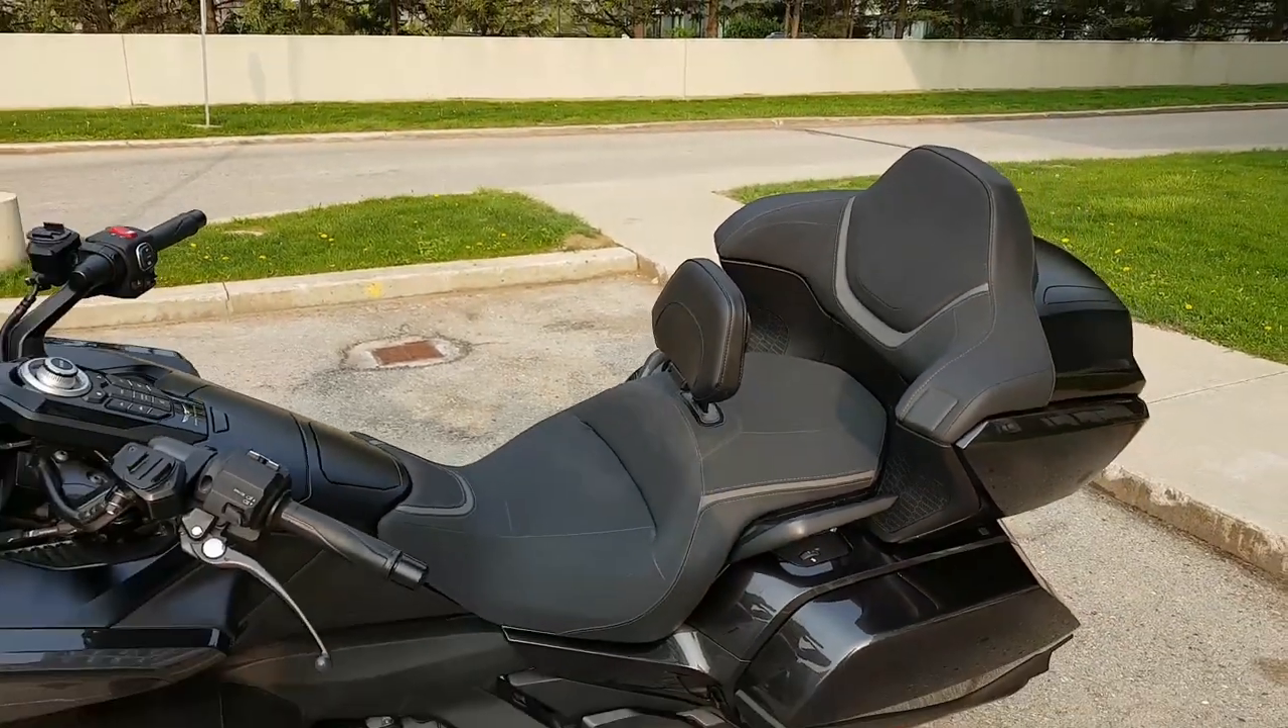Well guys here's the finished product backrest installed.